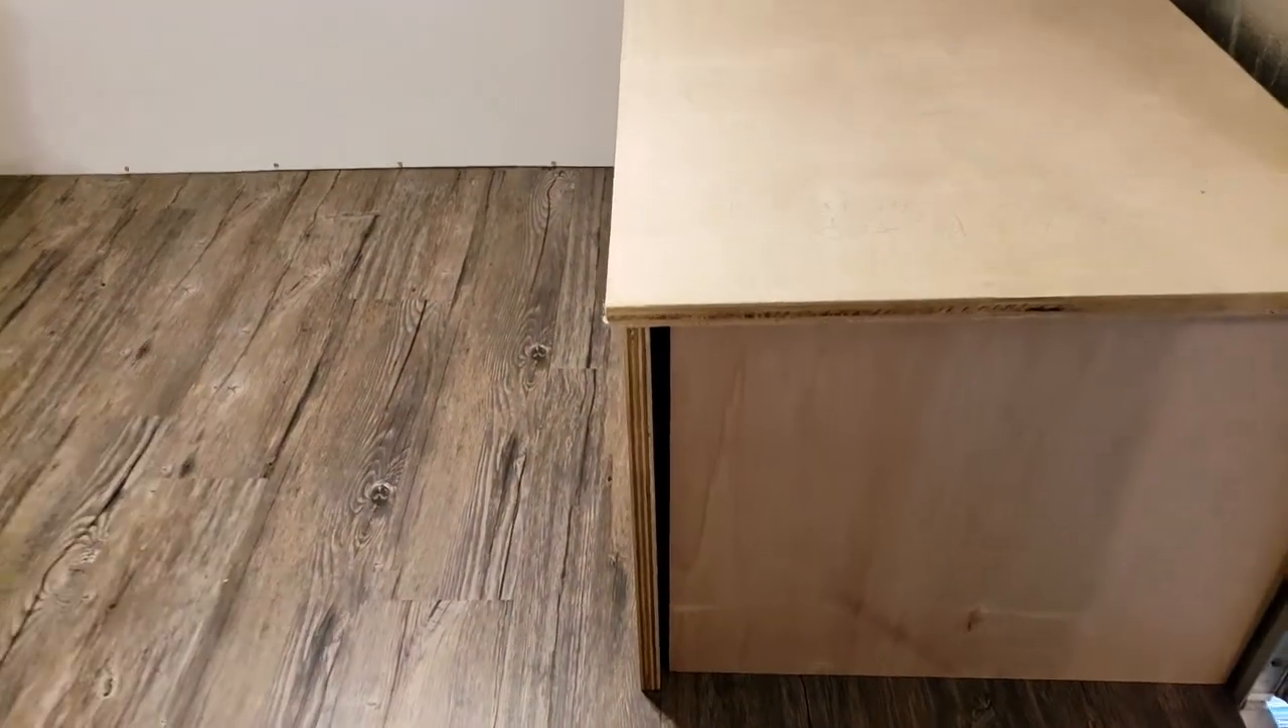So where this gap is here it's actually a three-quarter inch gap because I forgot that I wasn't using a back piece.